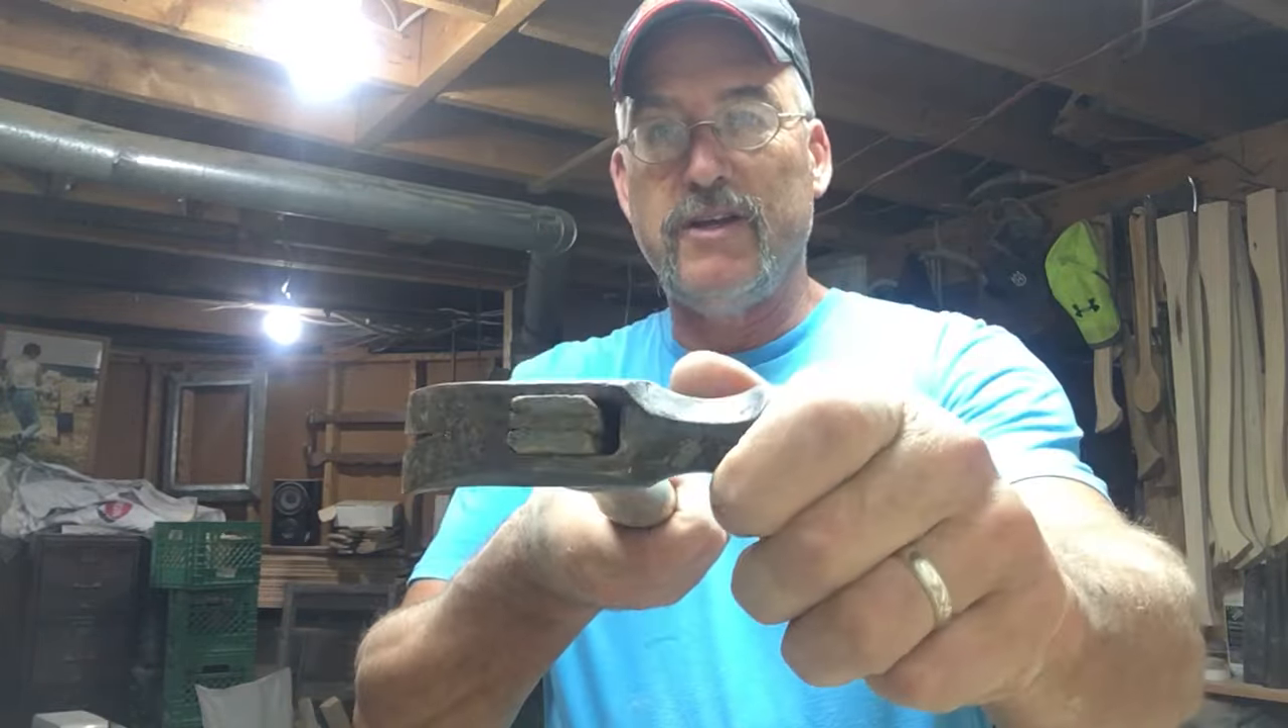He's got a hammer handle right here that's a nice little handle it's loose okay it's missing a wedge up here.